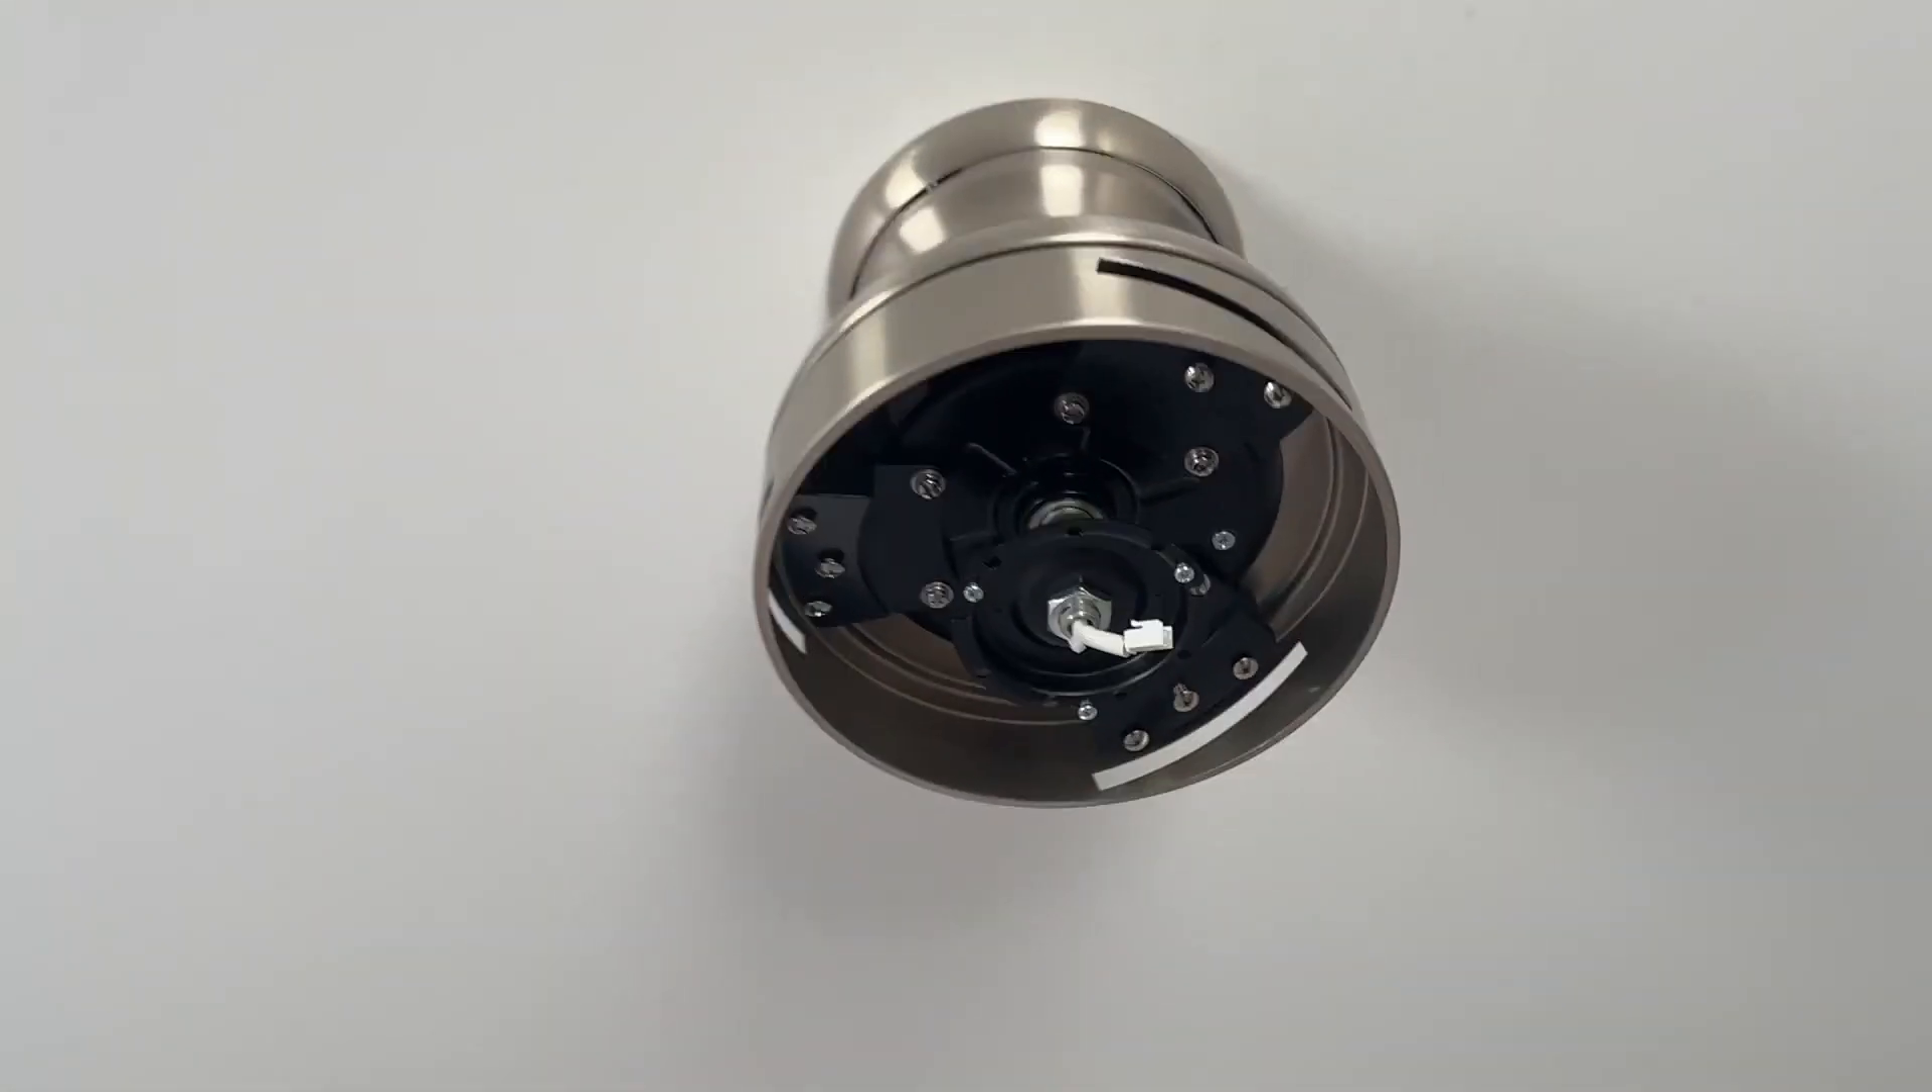We've got one two three four five six seven eight nine screws that we need to remove in order to put the fan blades on.